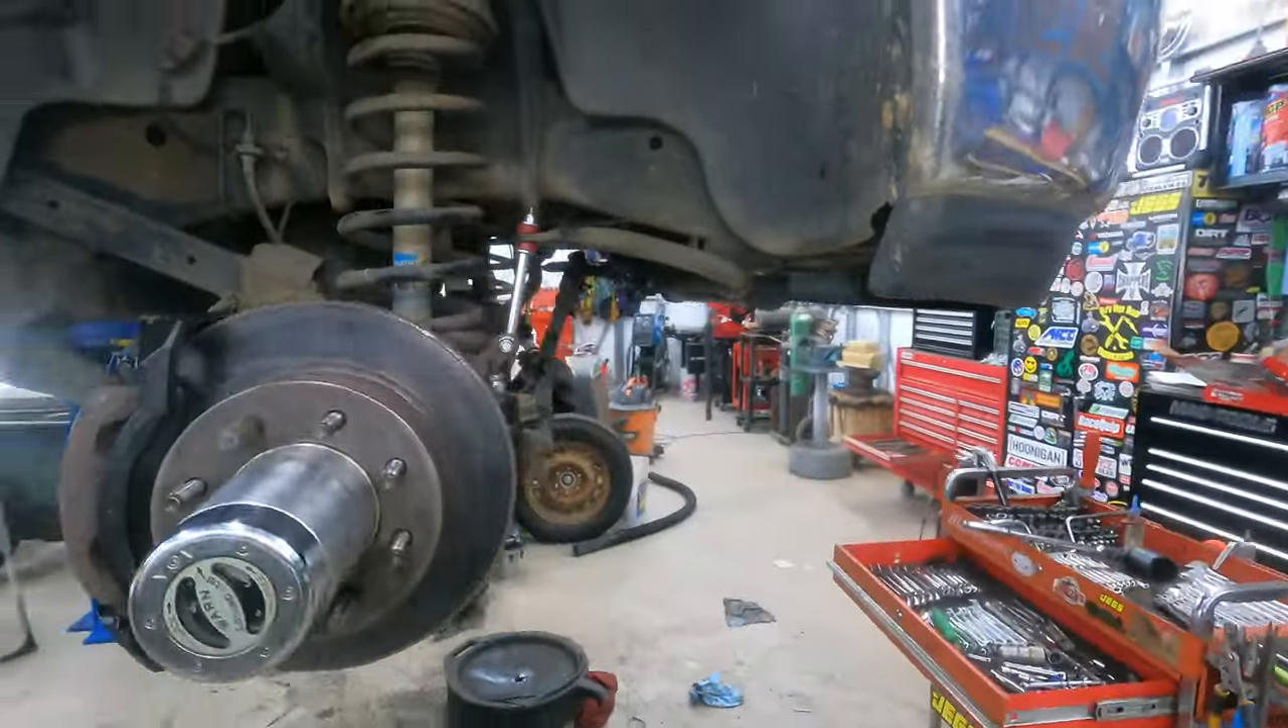That is one side completely done other than putting the wheel on it.